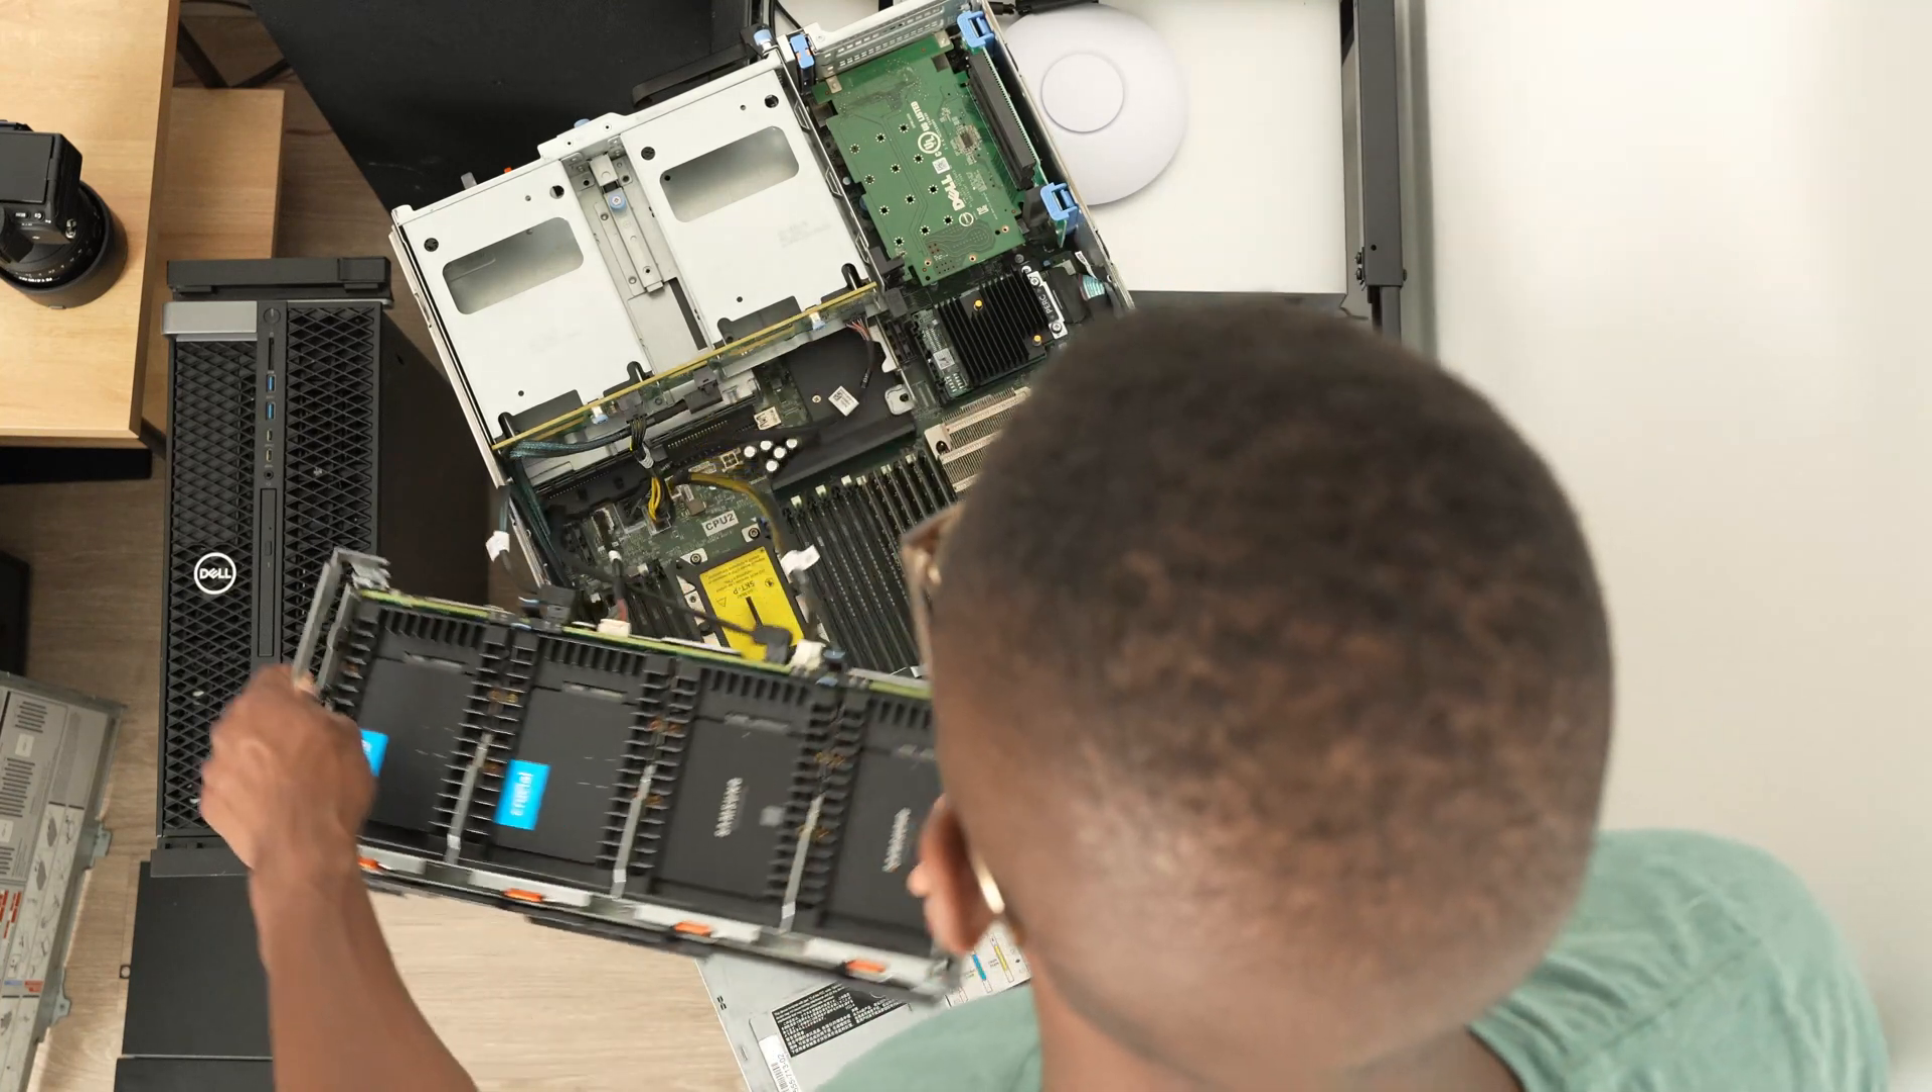As you can see i only have one processor installed the other one is just empty.